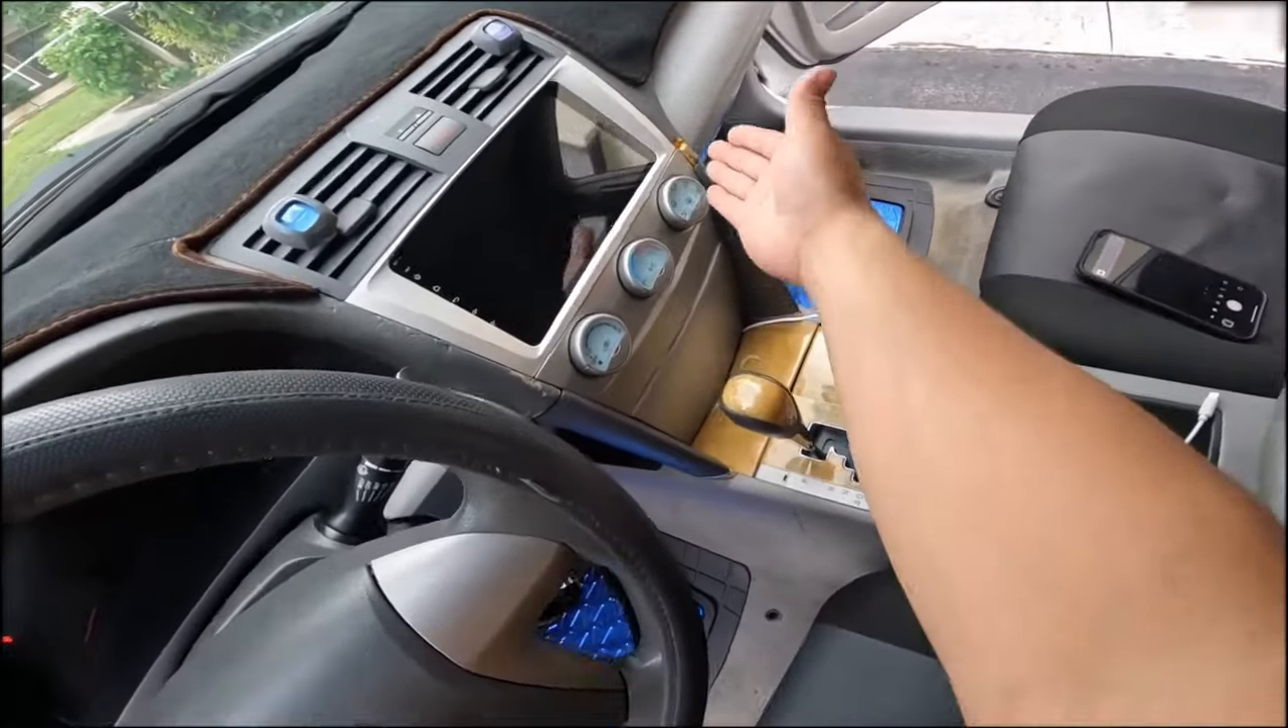The radio has been completely assembled.